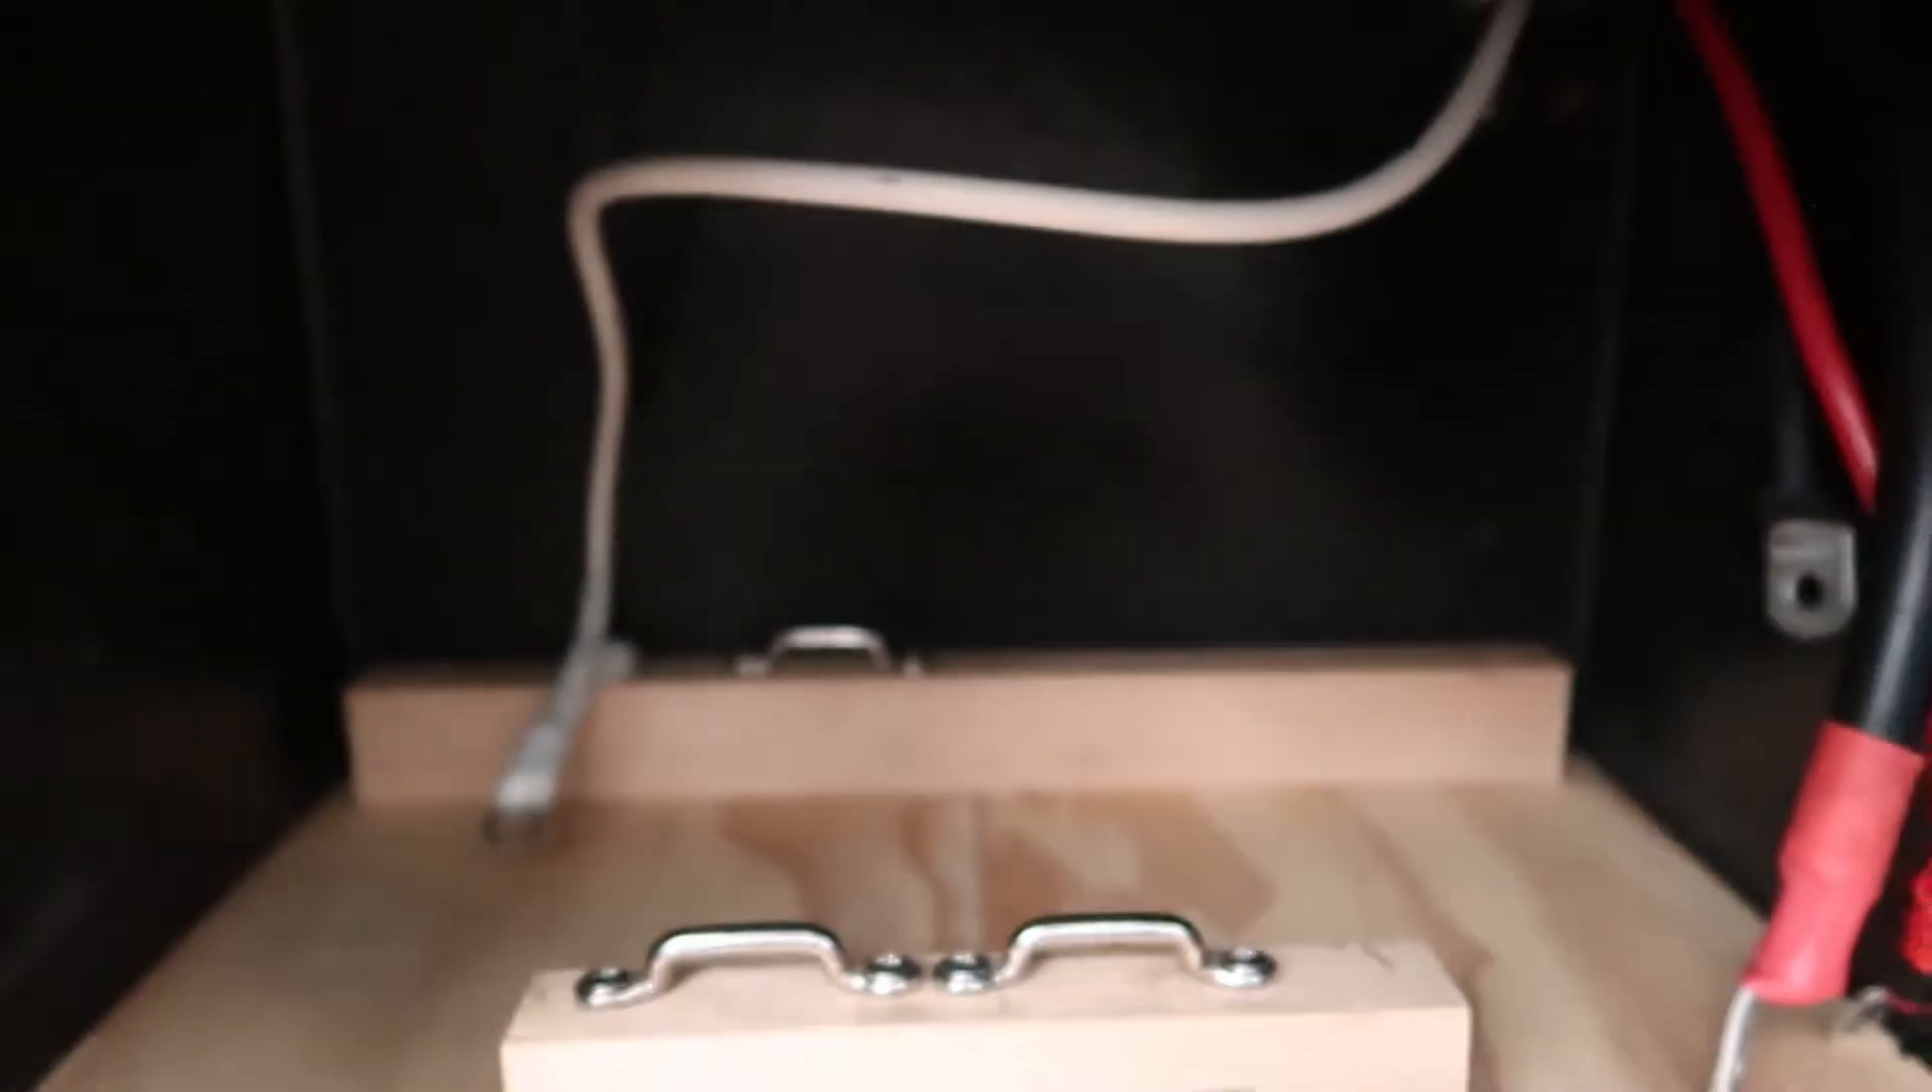And then I have some footman loops screwed to the top.